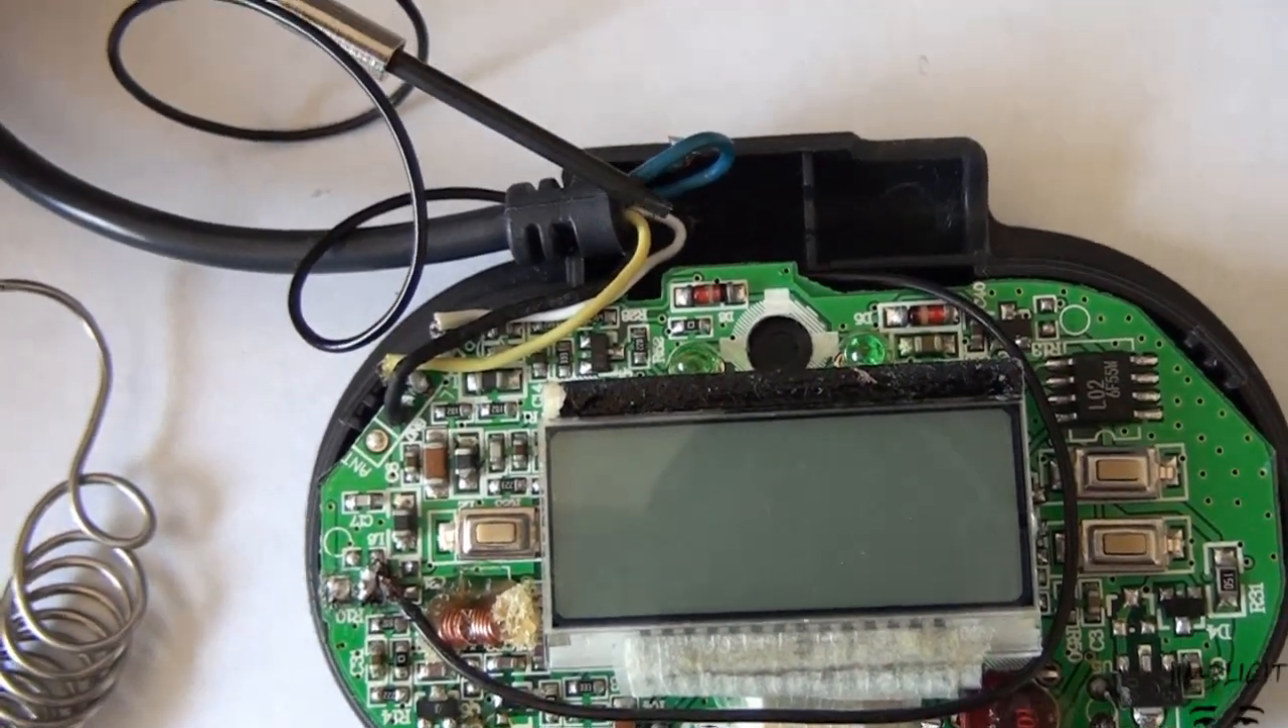And I tucked the blue wire over here because you don't really need the blue wire anymore.